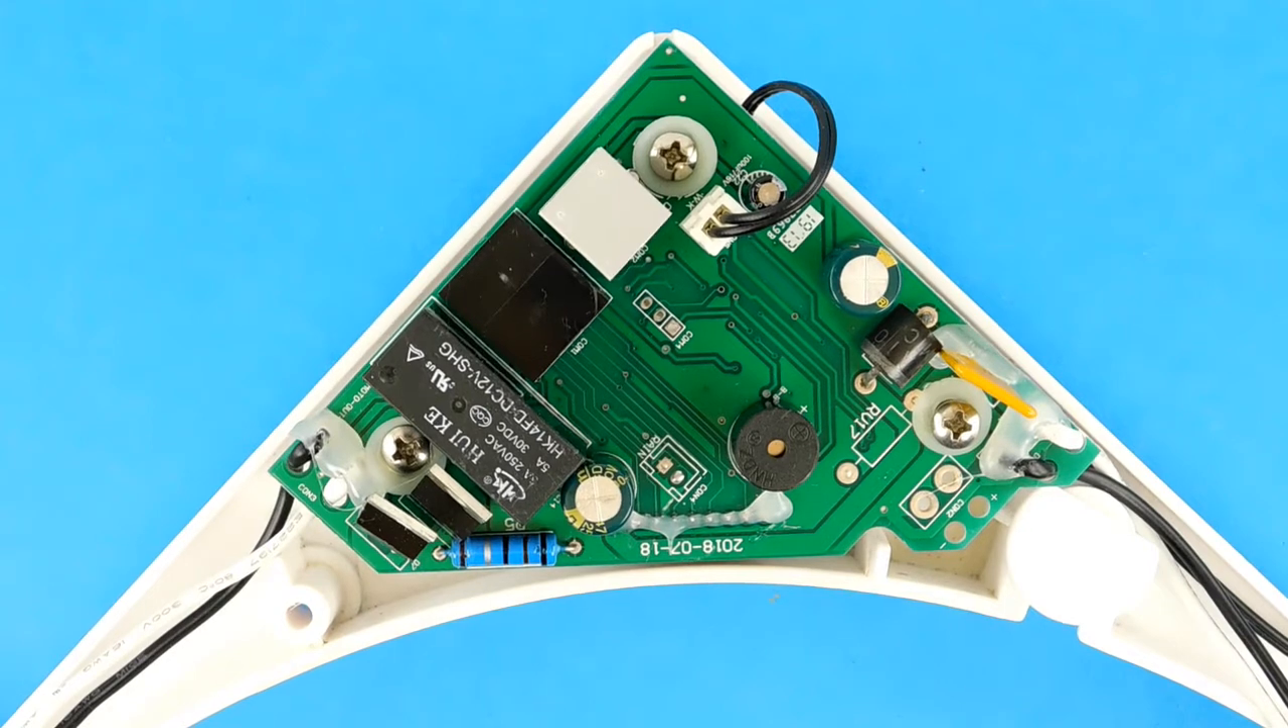Well, I have now put in the new printed circuit board.